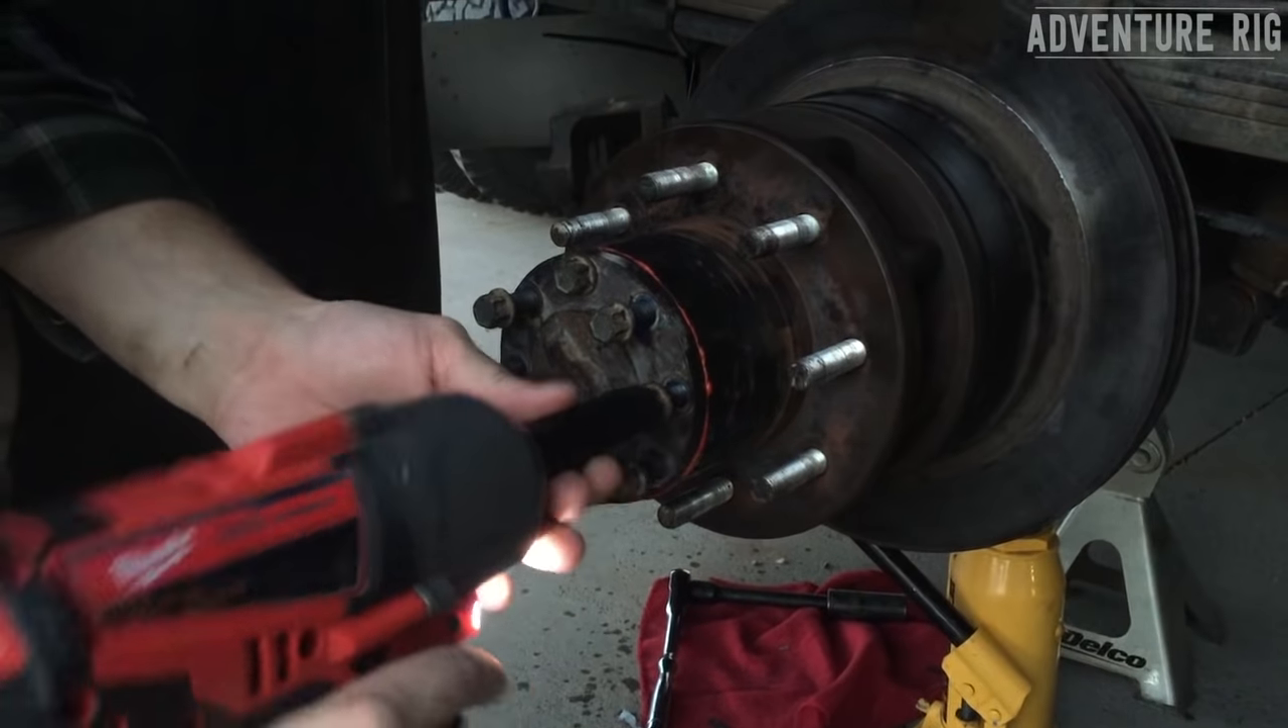With my axle shaft installed and I've started all of the bolts around it, I'm going to go ahead and torque them down.